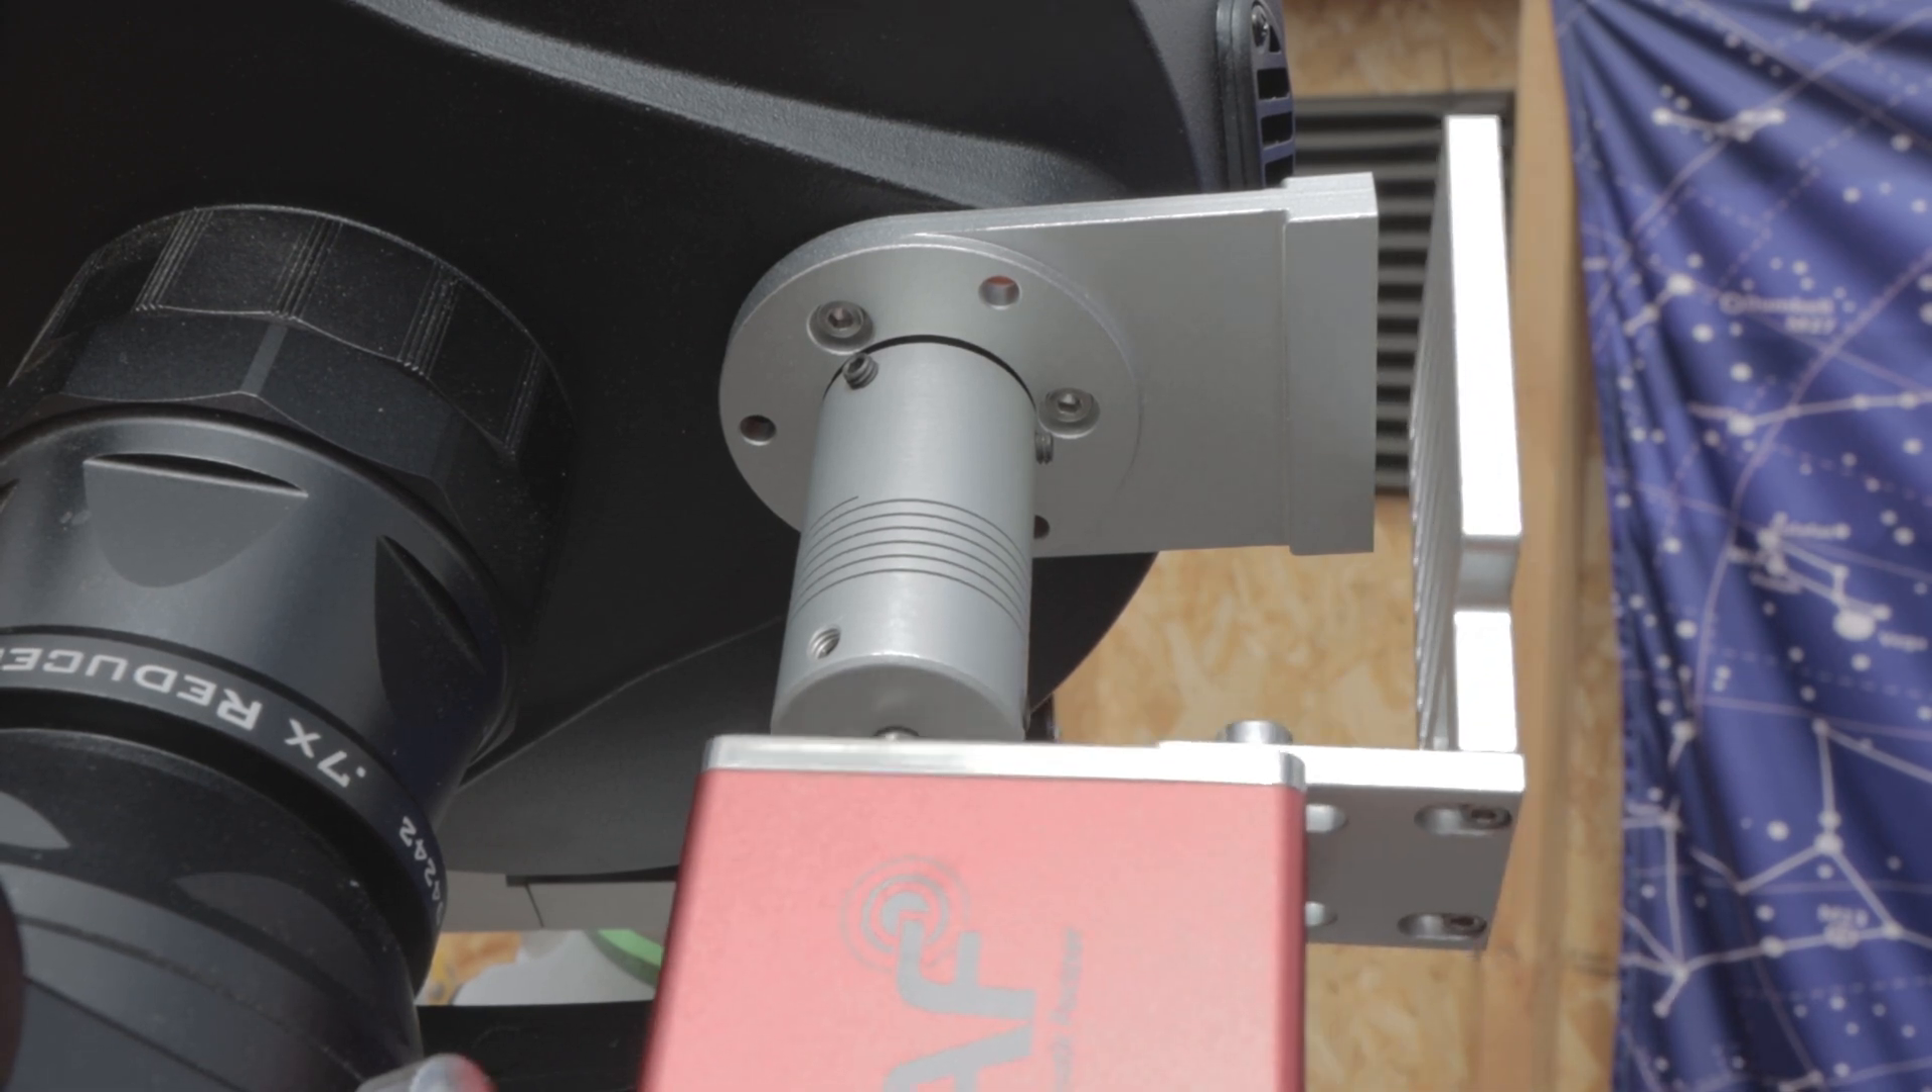And with our motor I have already got the adapter plate on it.